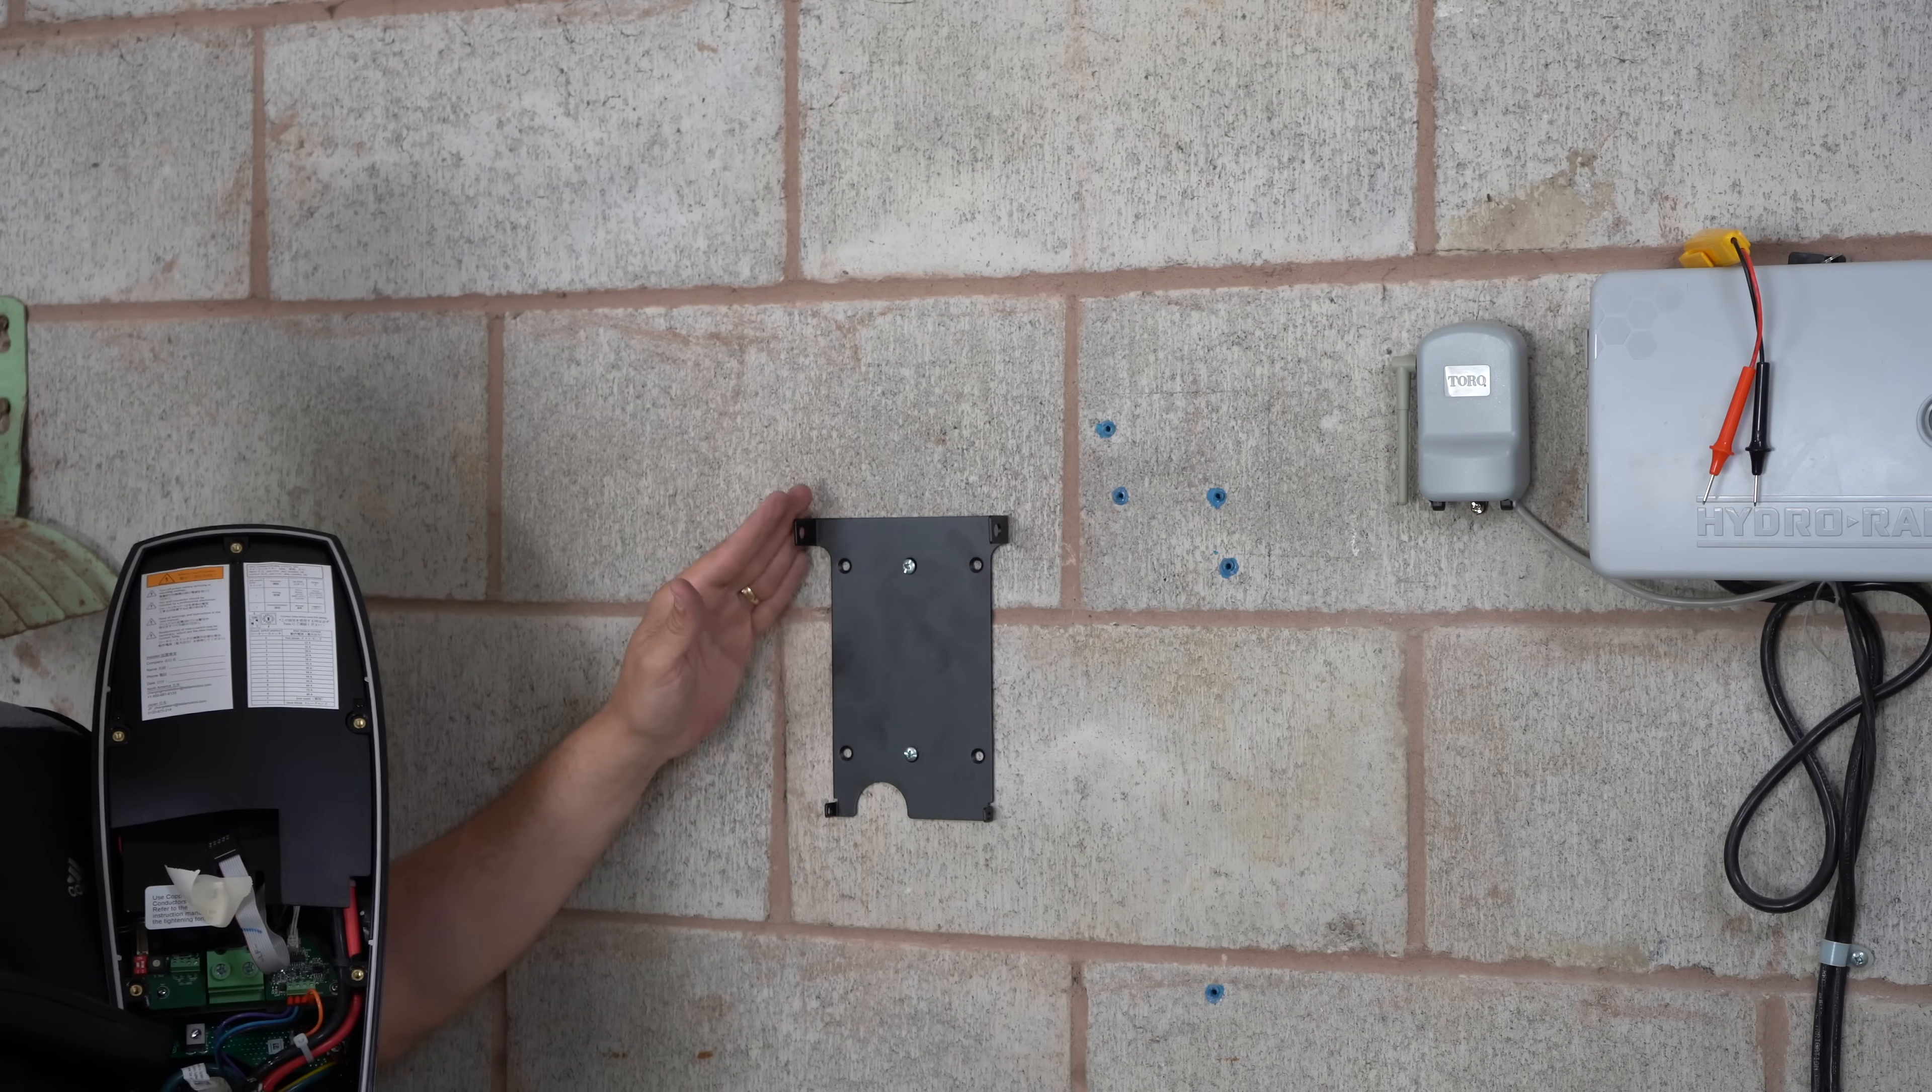Okay so we've mounted our low profile bracket for the bottom feed installation.